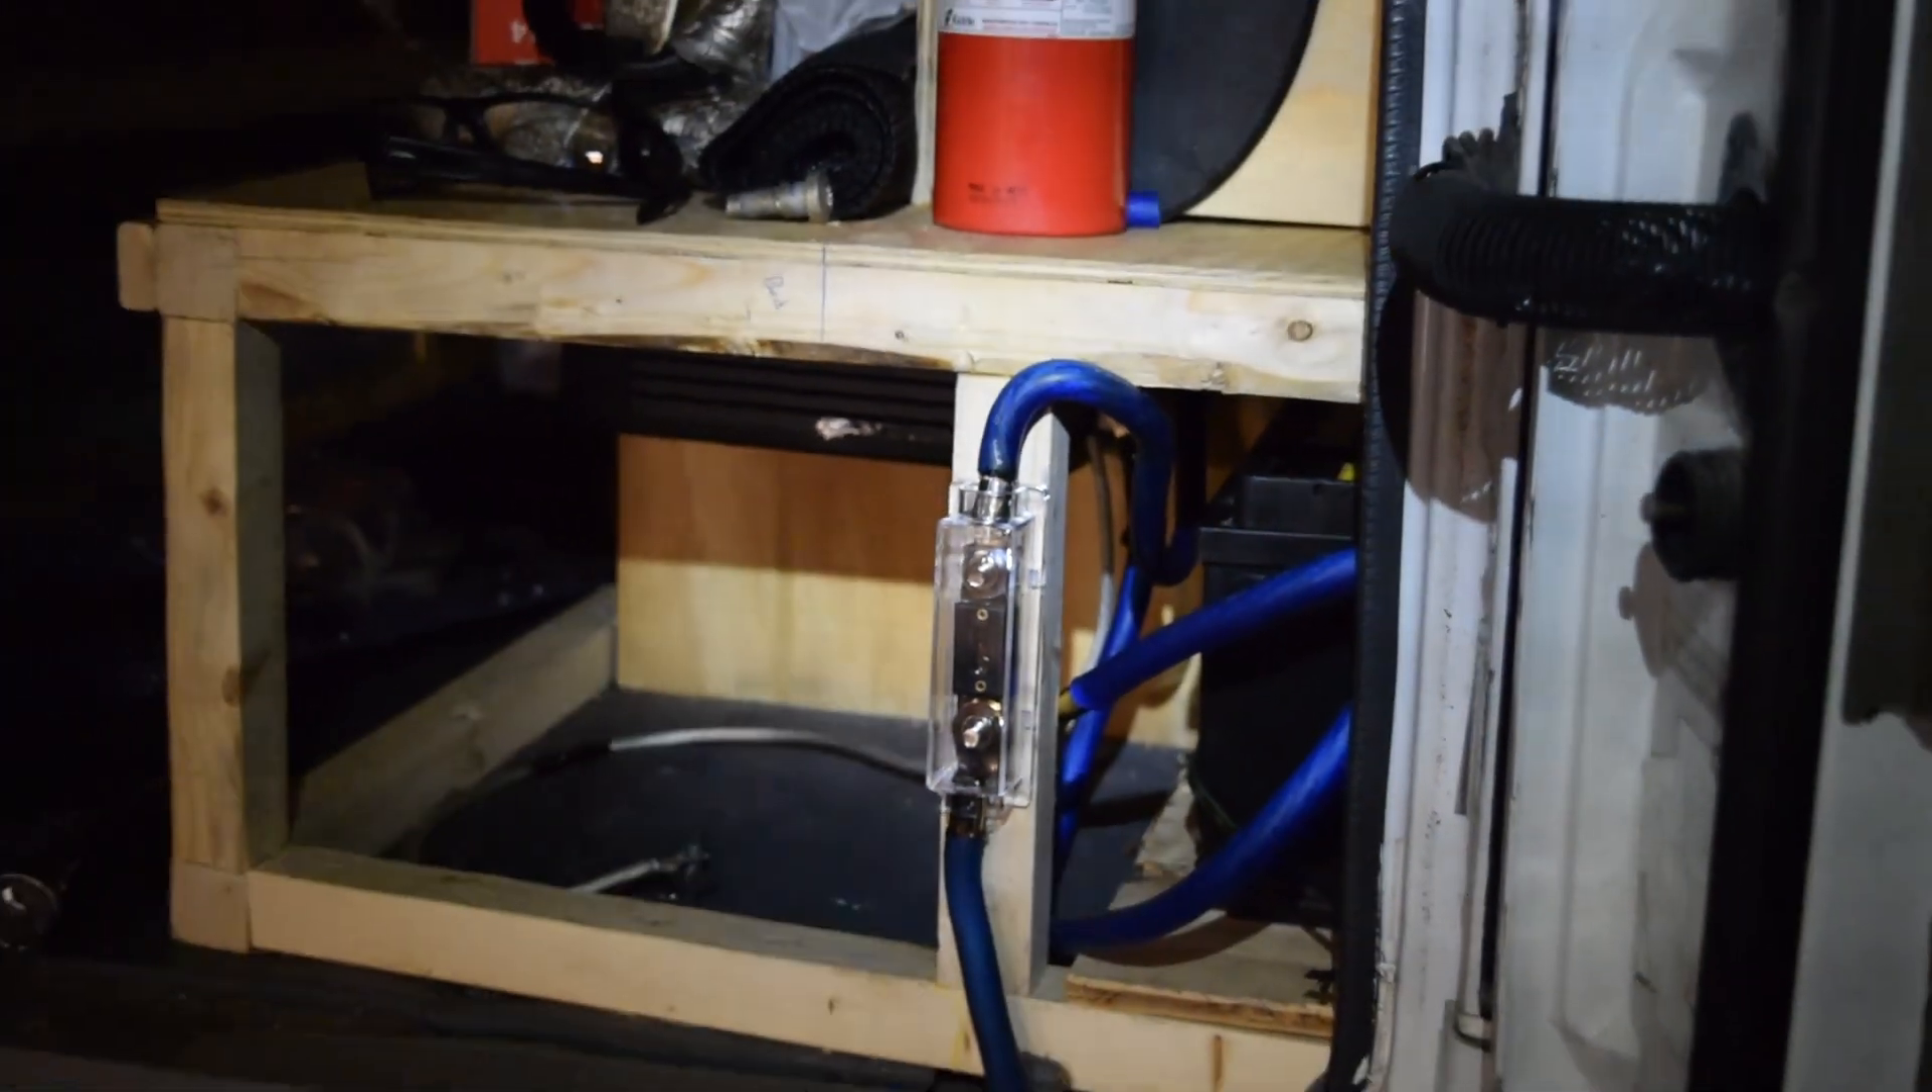Fuse is in place and I put it in a place that's easy to see so I can see if it's blown and also easy to replace if need be.